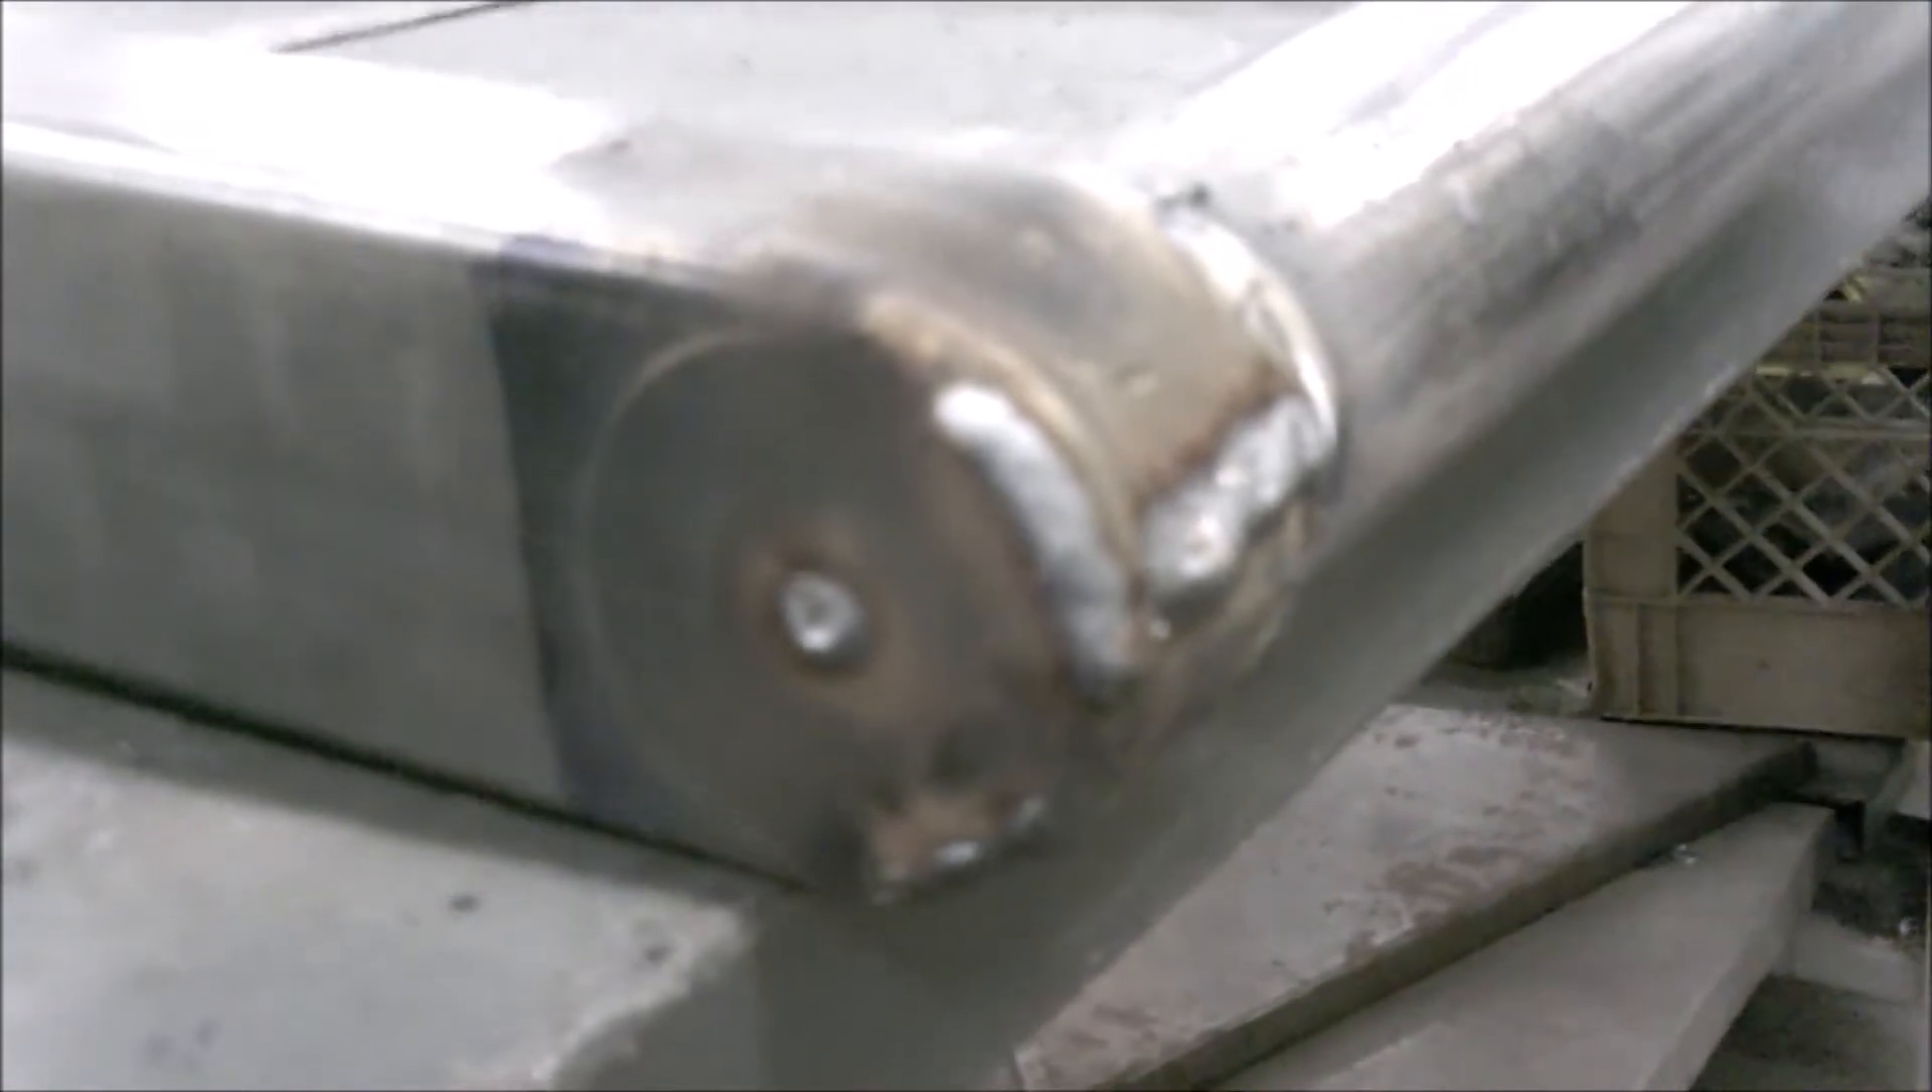Here's a close-up of what we did with the front crossmember it's tubular and we bent it around welded everything up solid.